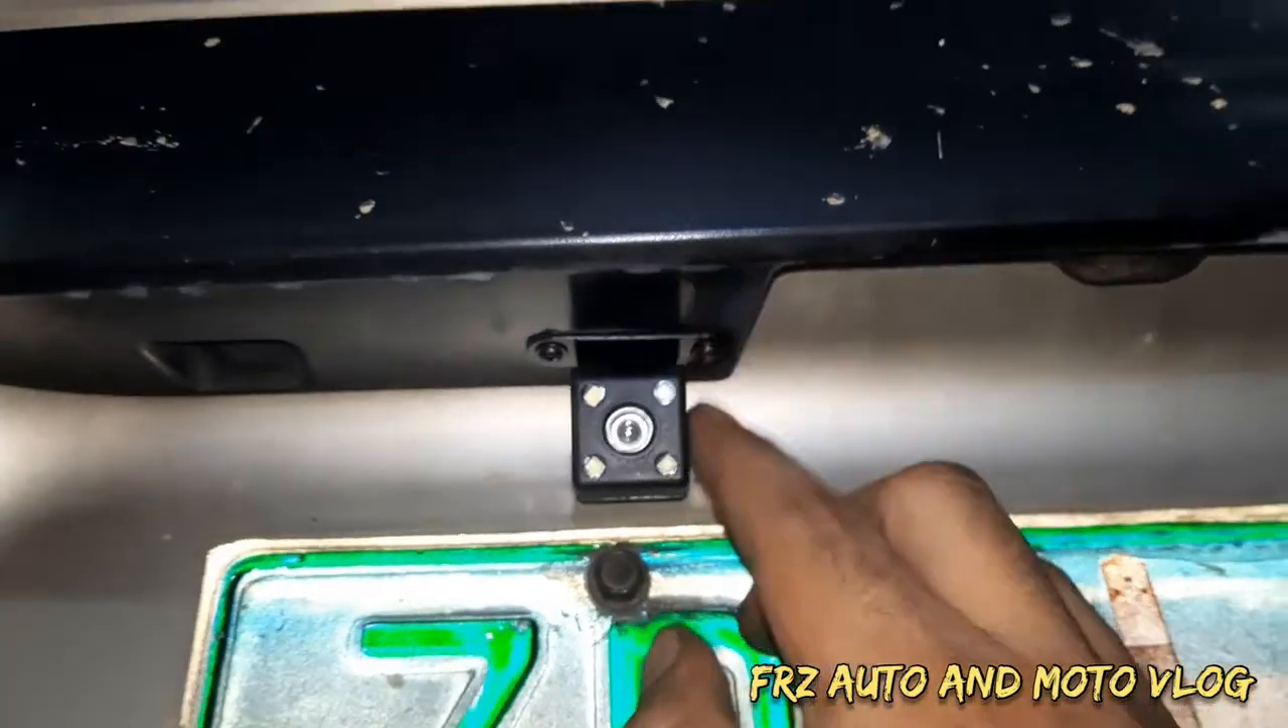Eto na yung back camera na kinabit natin sa crosswind.